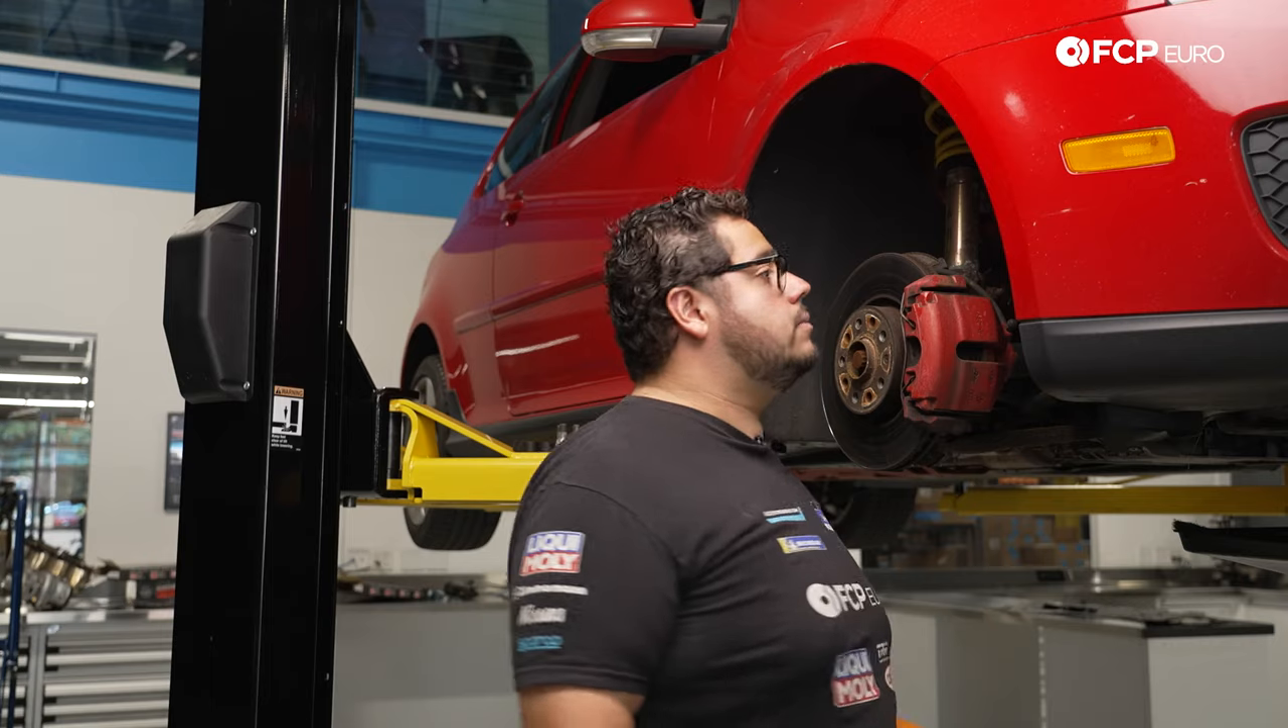All right now we have our wheel off.